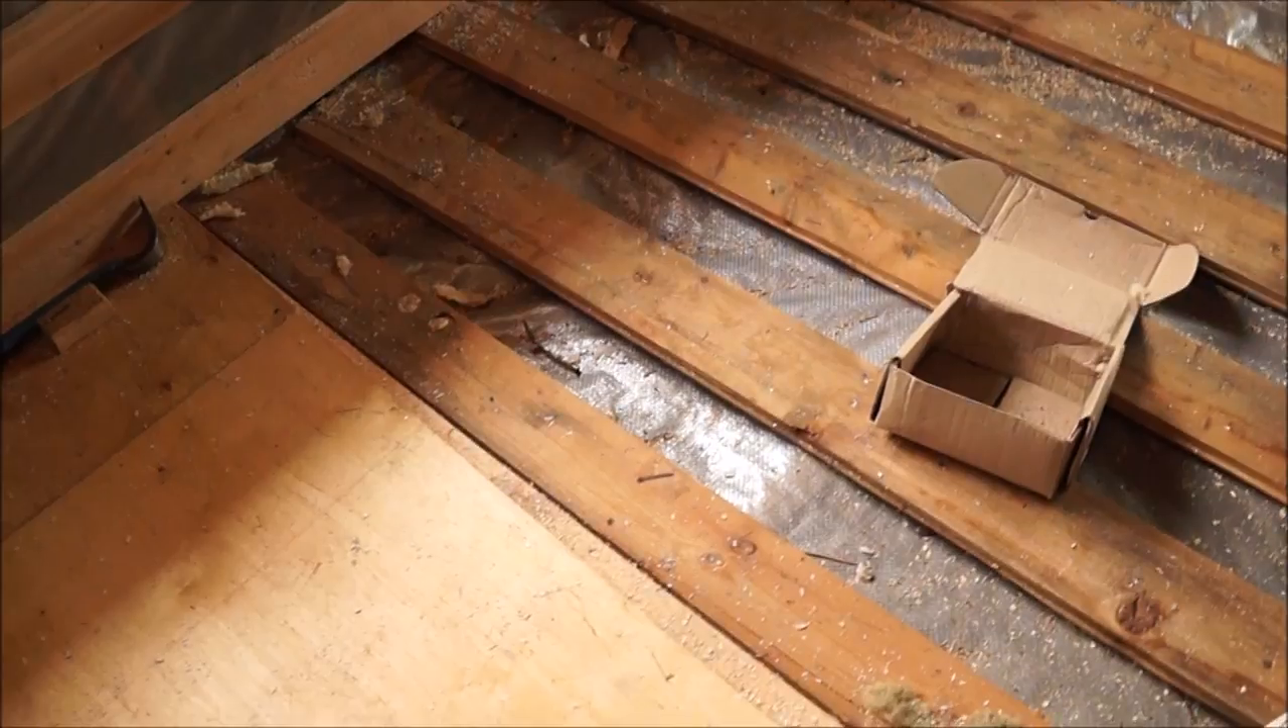Да, кстати, вот посмотрите, в разрезе есть участок пола, еще не покрыт фанерой.